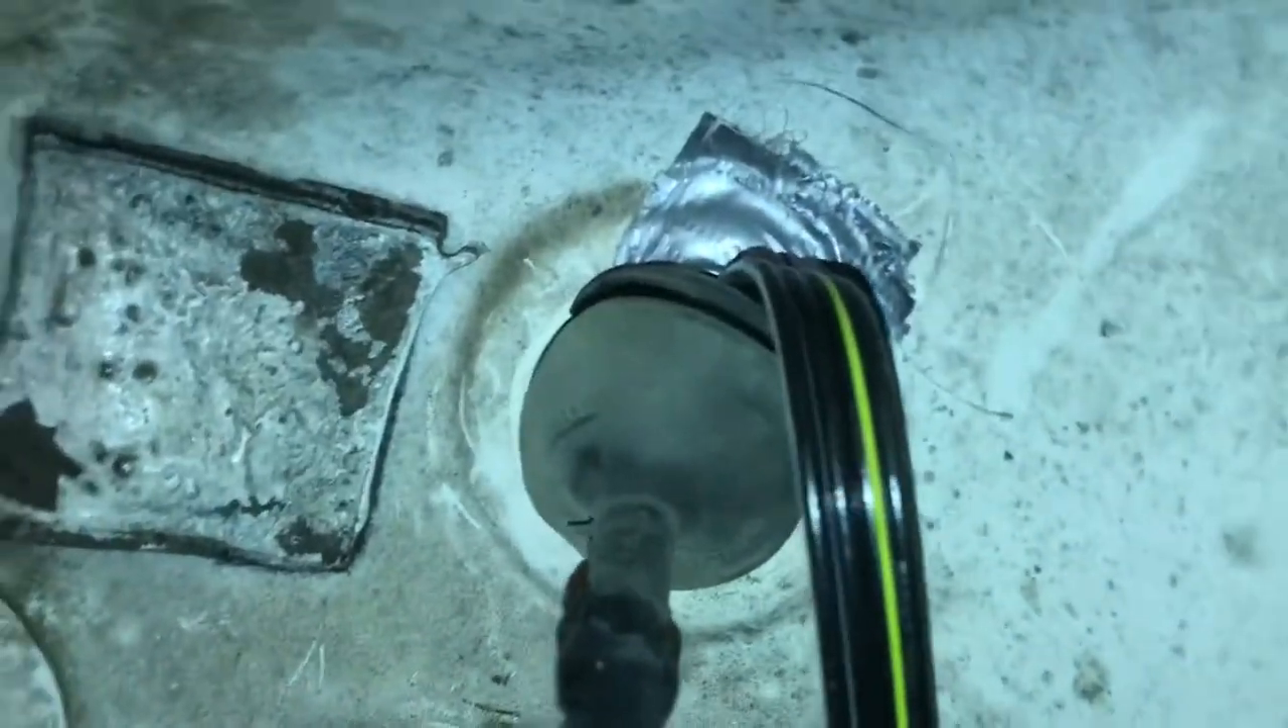Okay guys, here's the tail light and what I did, it's kind of a crappy job, but I end up putting some duct tape up here on that sharp lip. I just piled a bunch on there, layered it.